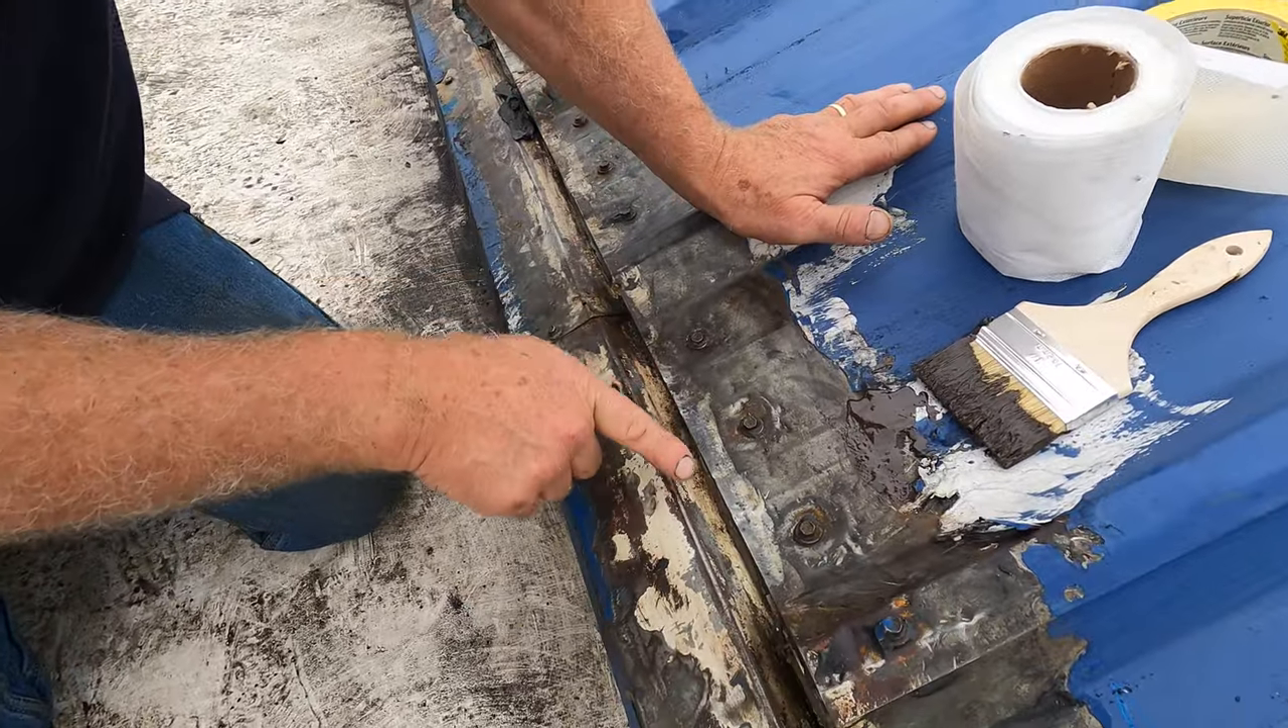I want to show you the problem here, see there's a big gap there like a like a channel there and the metal has a sharp edge there.